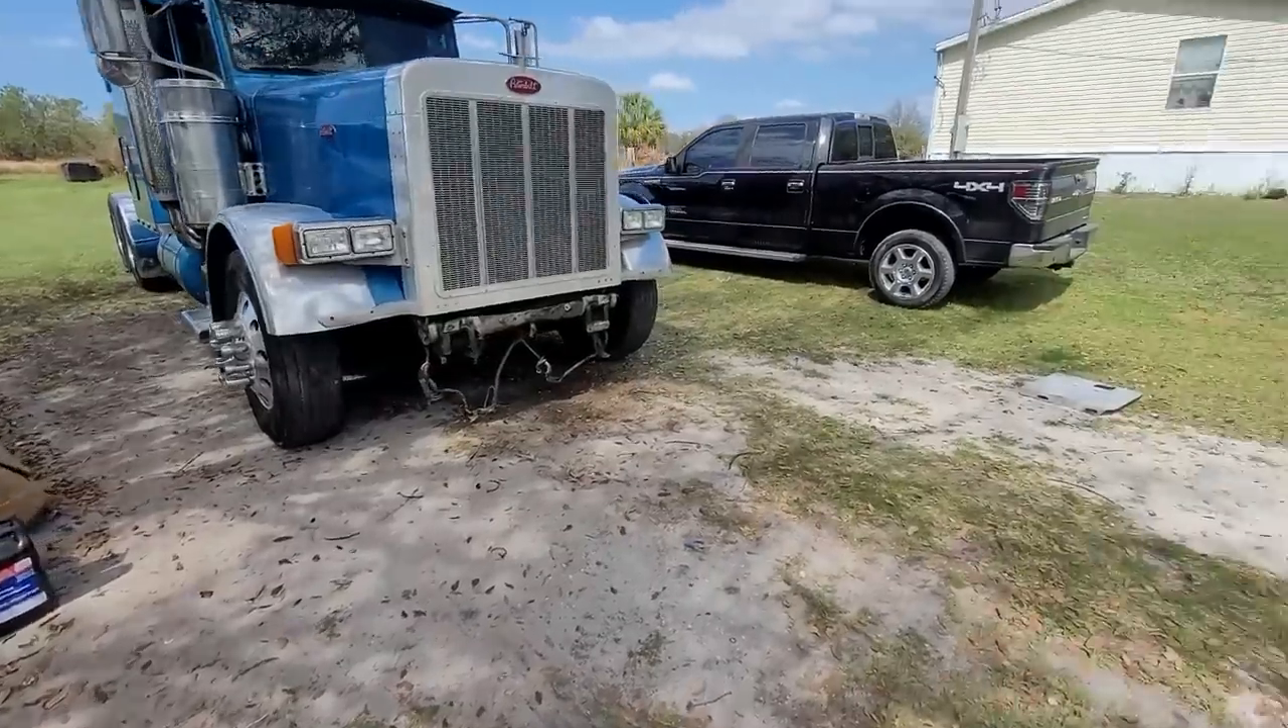We finished everything last night except we didn't throw the bumper on.